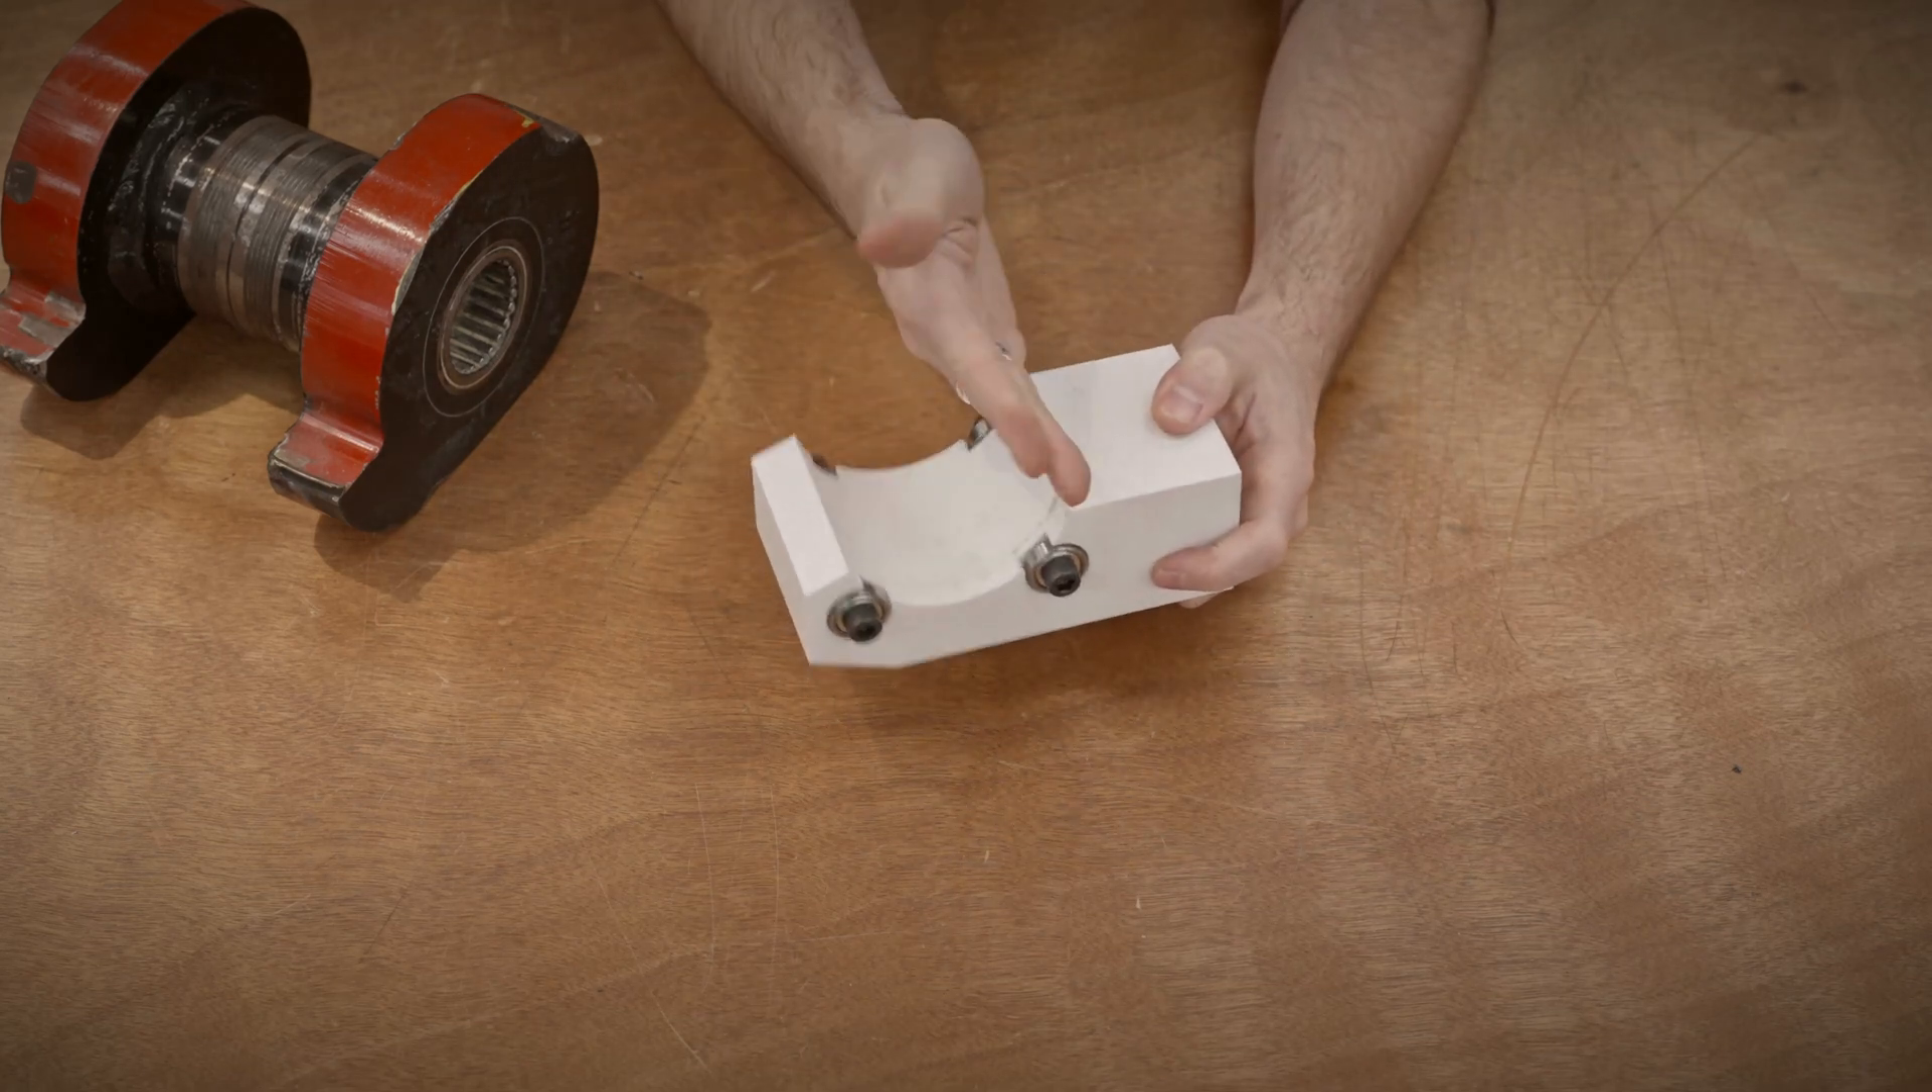You can see I've got some bearings mounted into the side.